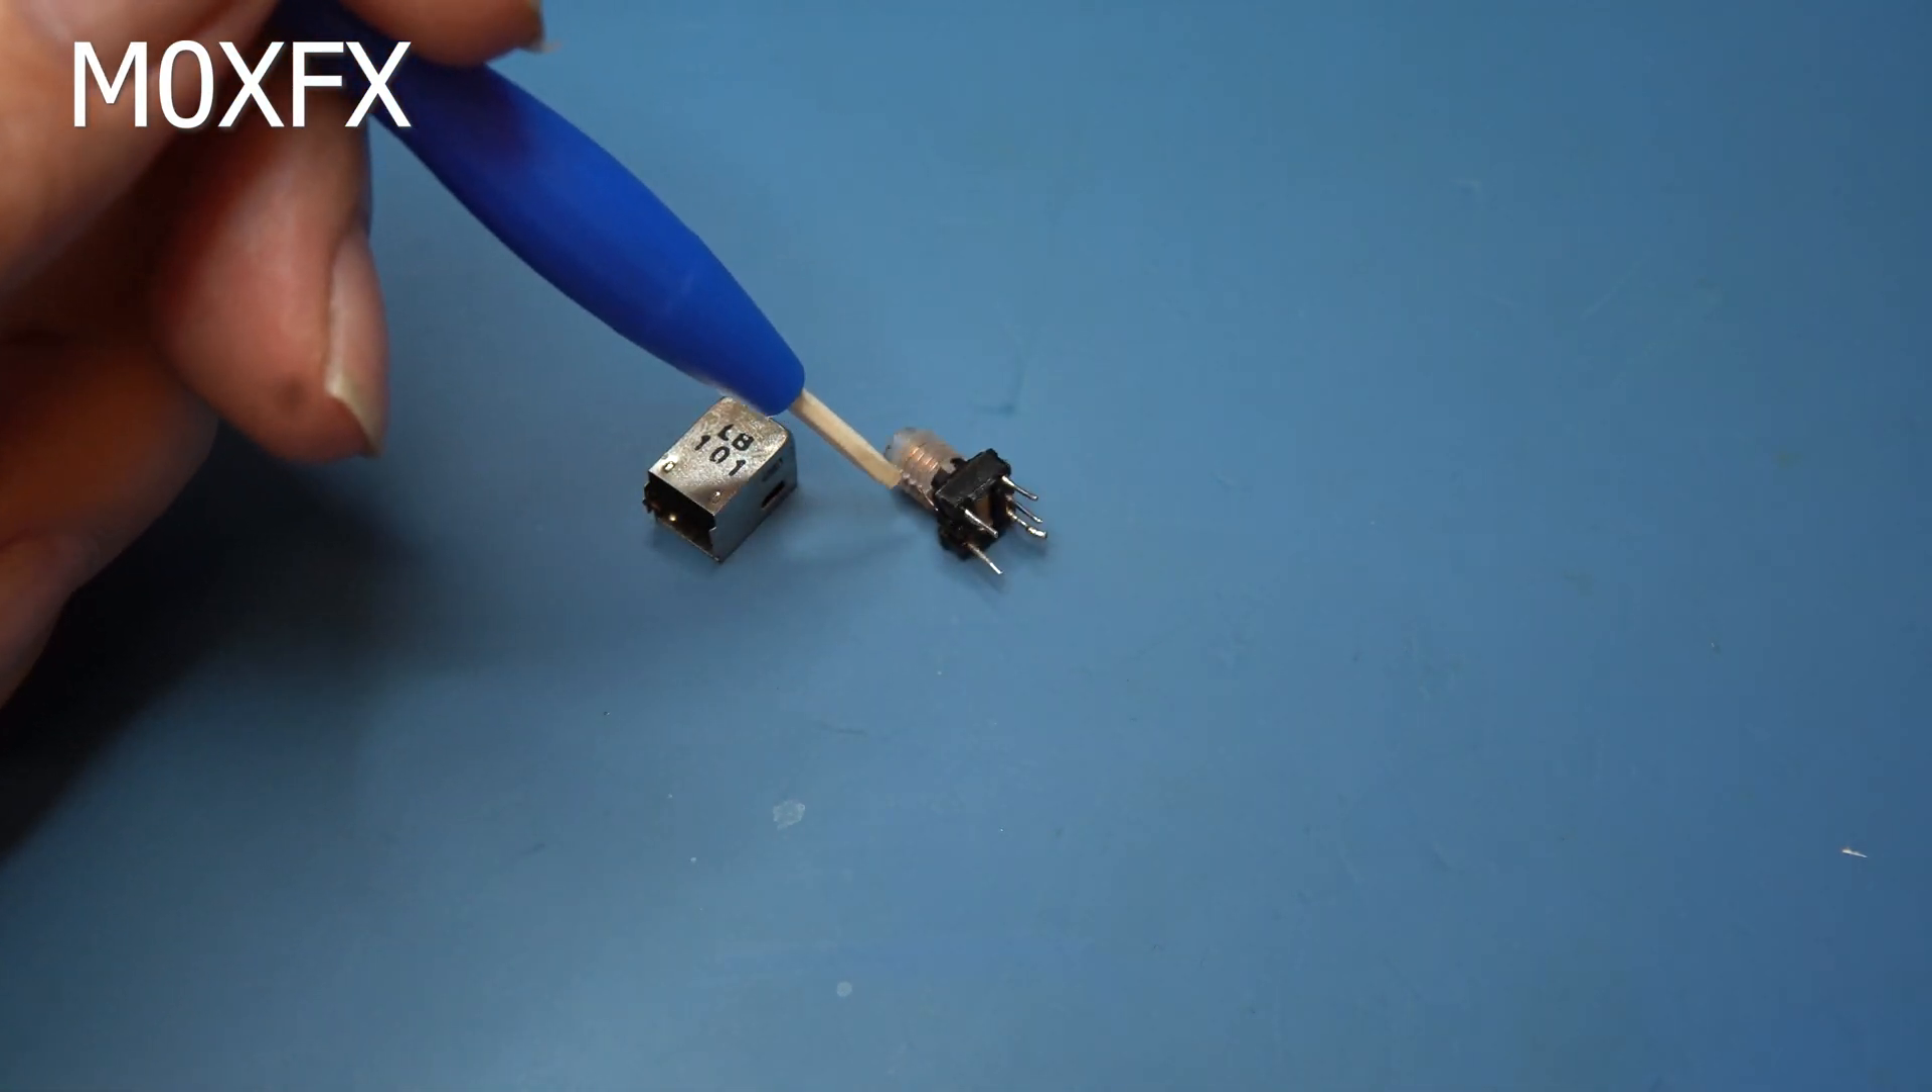This is the transformer that uh i've removed and i've taken it out of its um can.